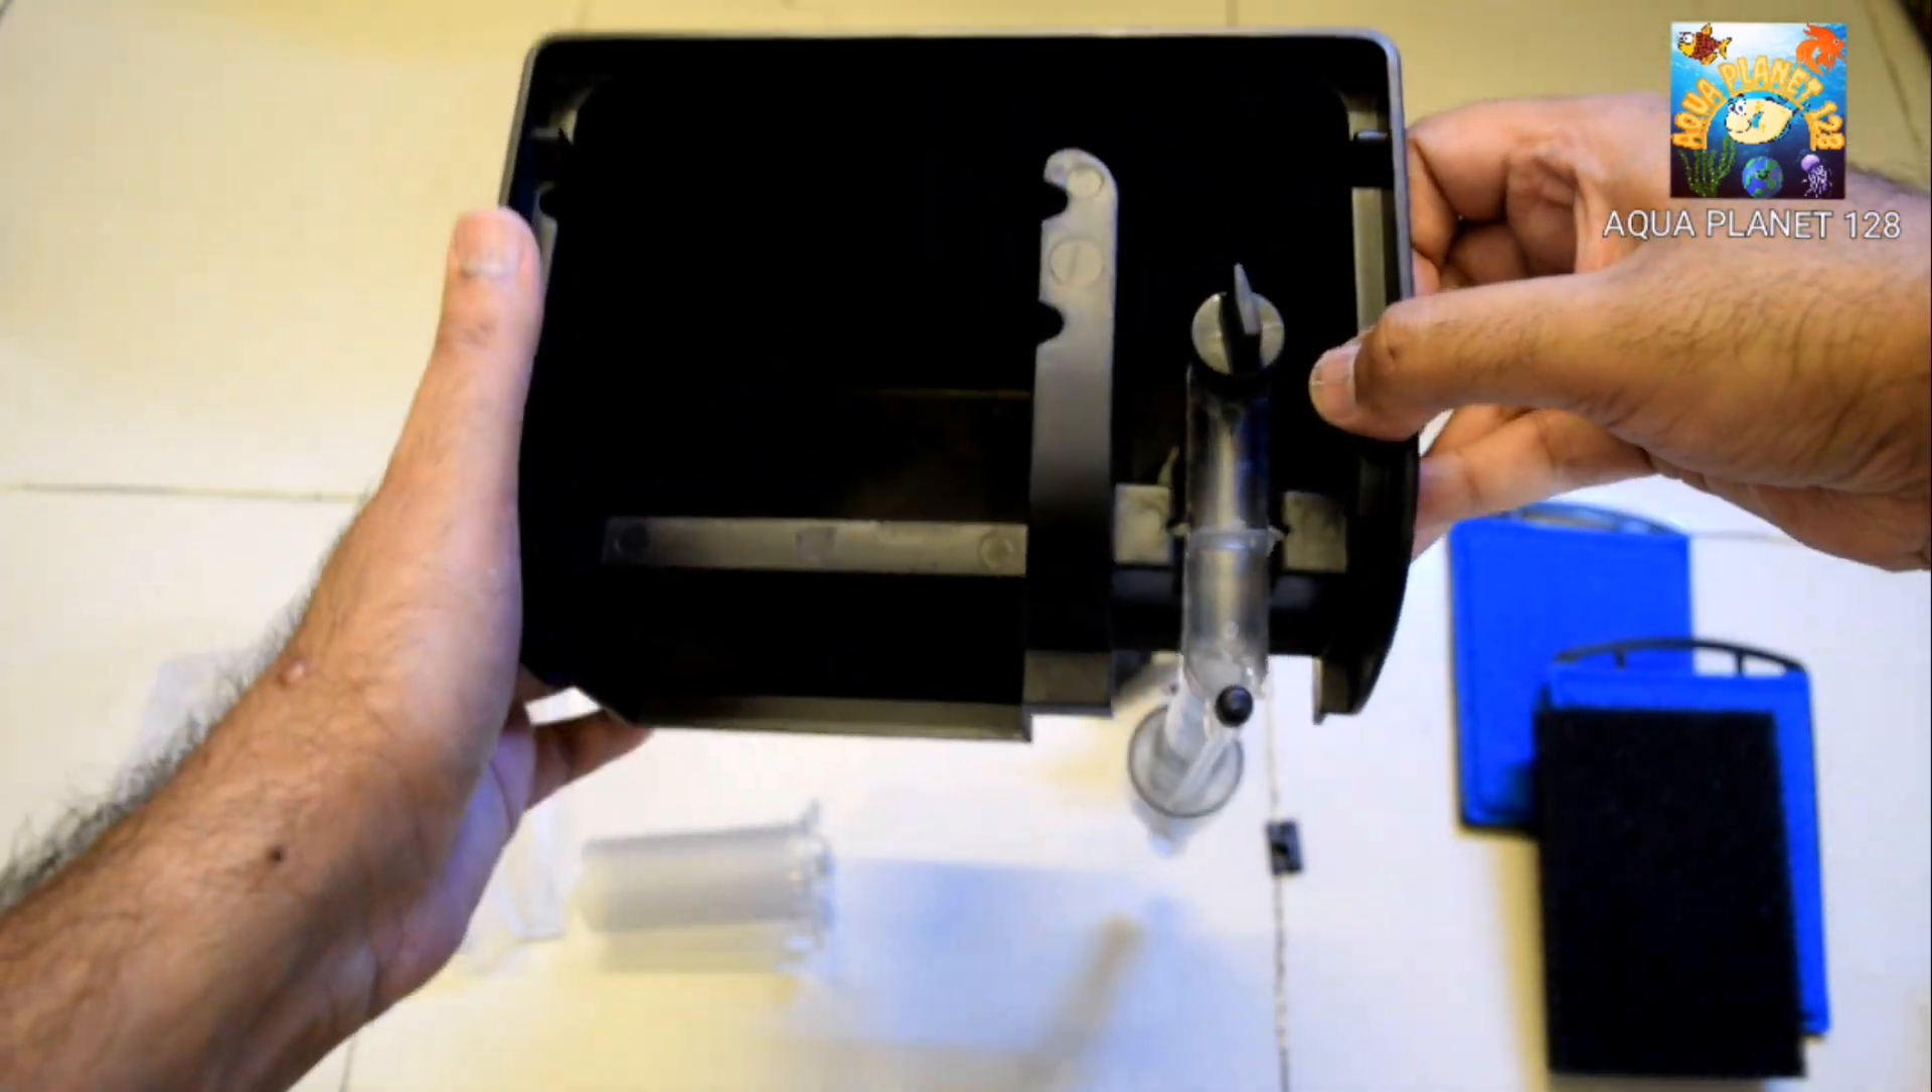So guys now you can see we have installed the inlet assembly of the water and now we are going to install the filtration media.